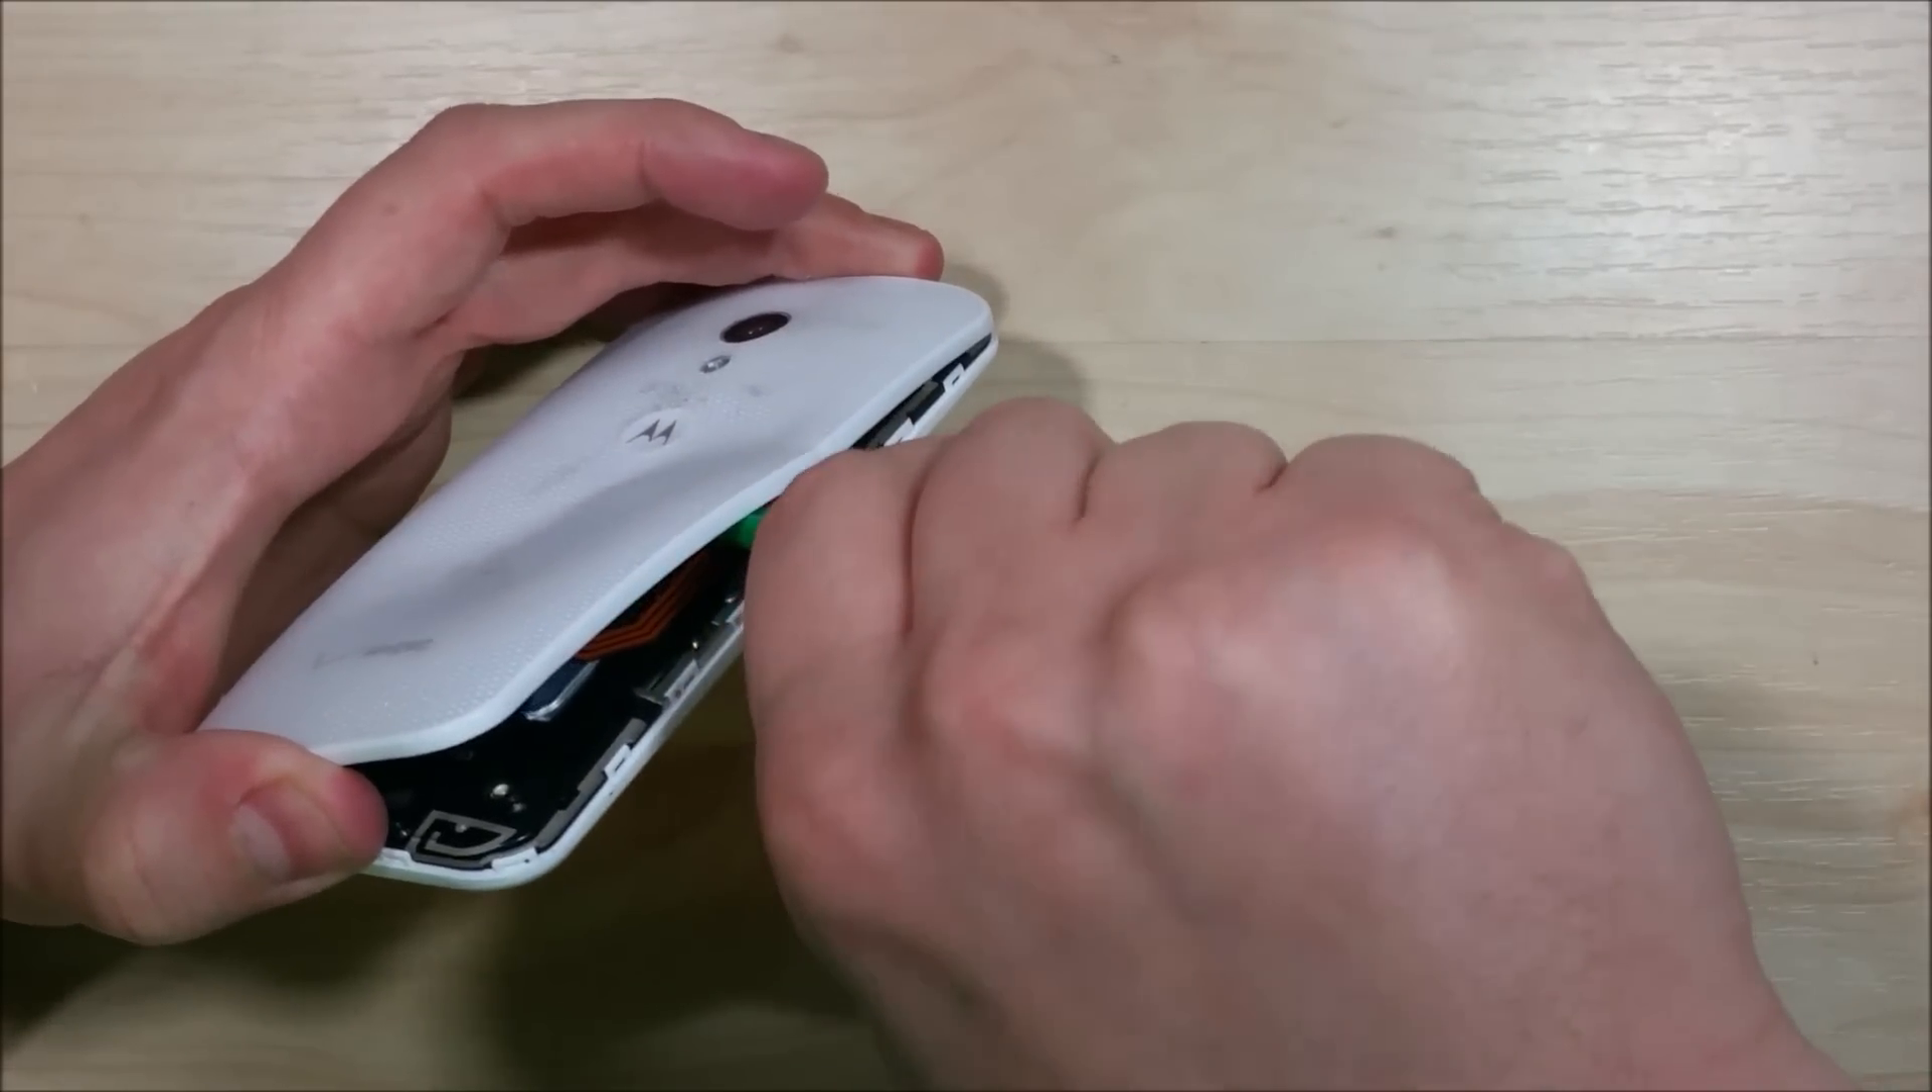You can see that the back of the phone is starting to pull itself away from the battery.